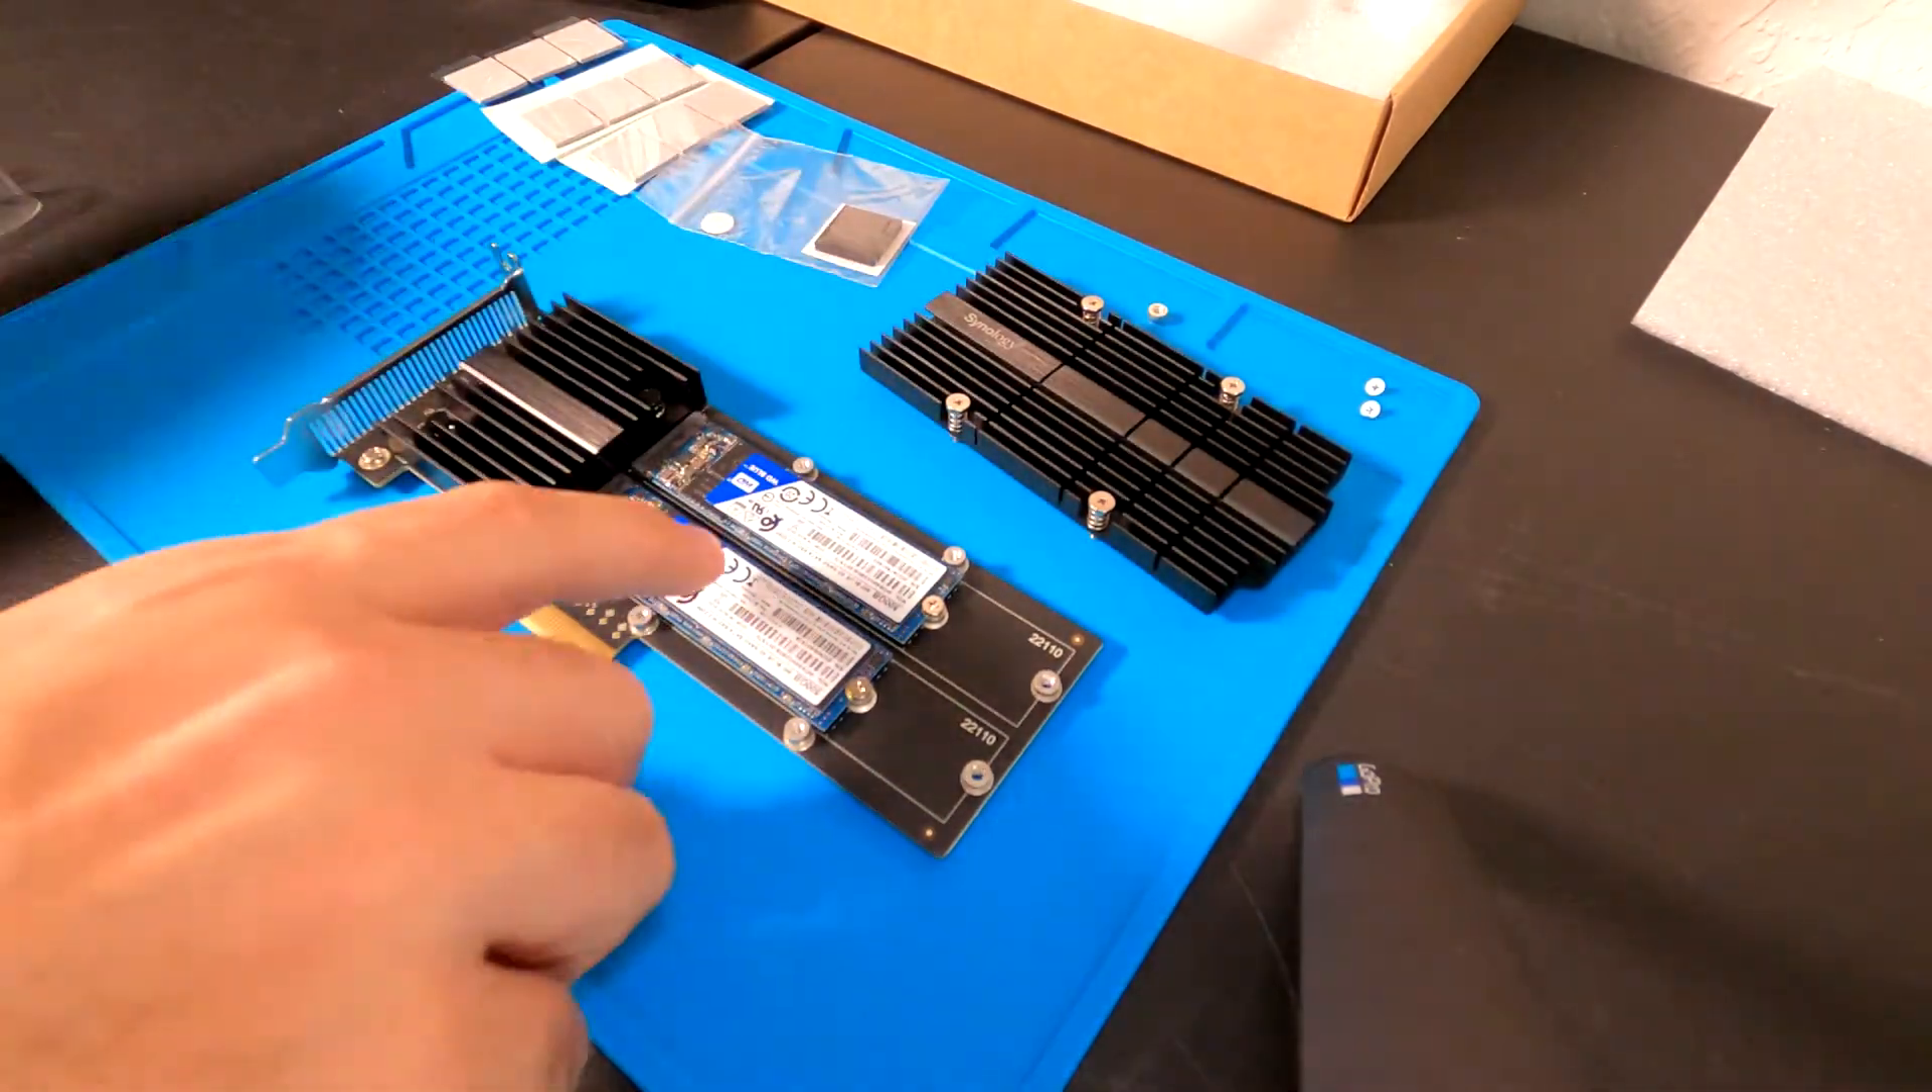There you have it now you got both drives on there.